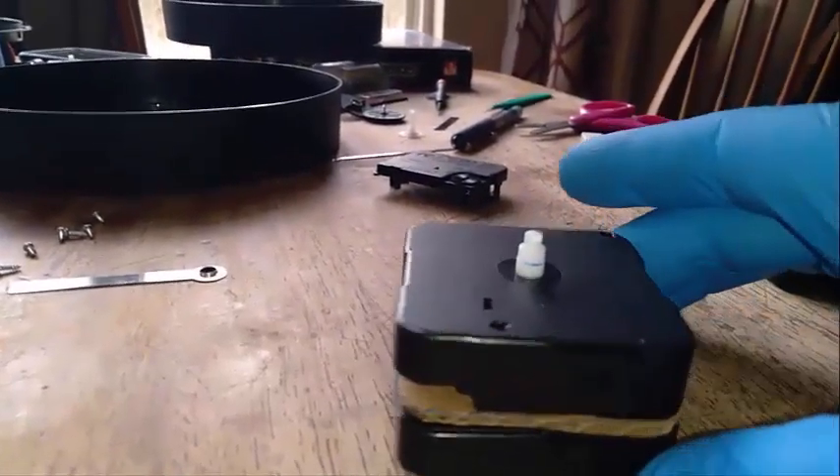Alright, so now as far as the spacing goes, we see that one piece of cardboard makes a good washer between the two movements.